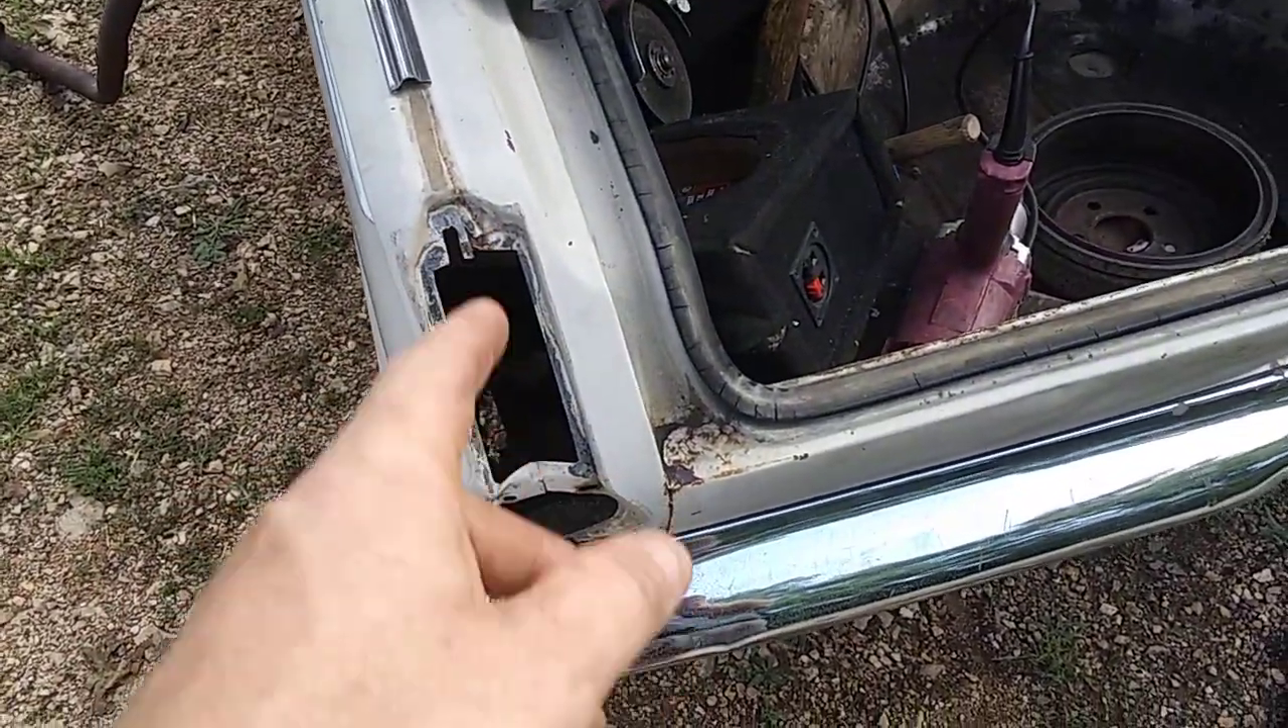As you can see, I took out the tail lights today.